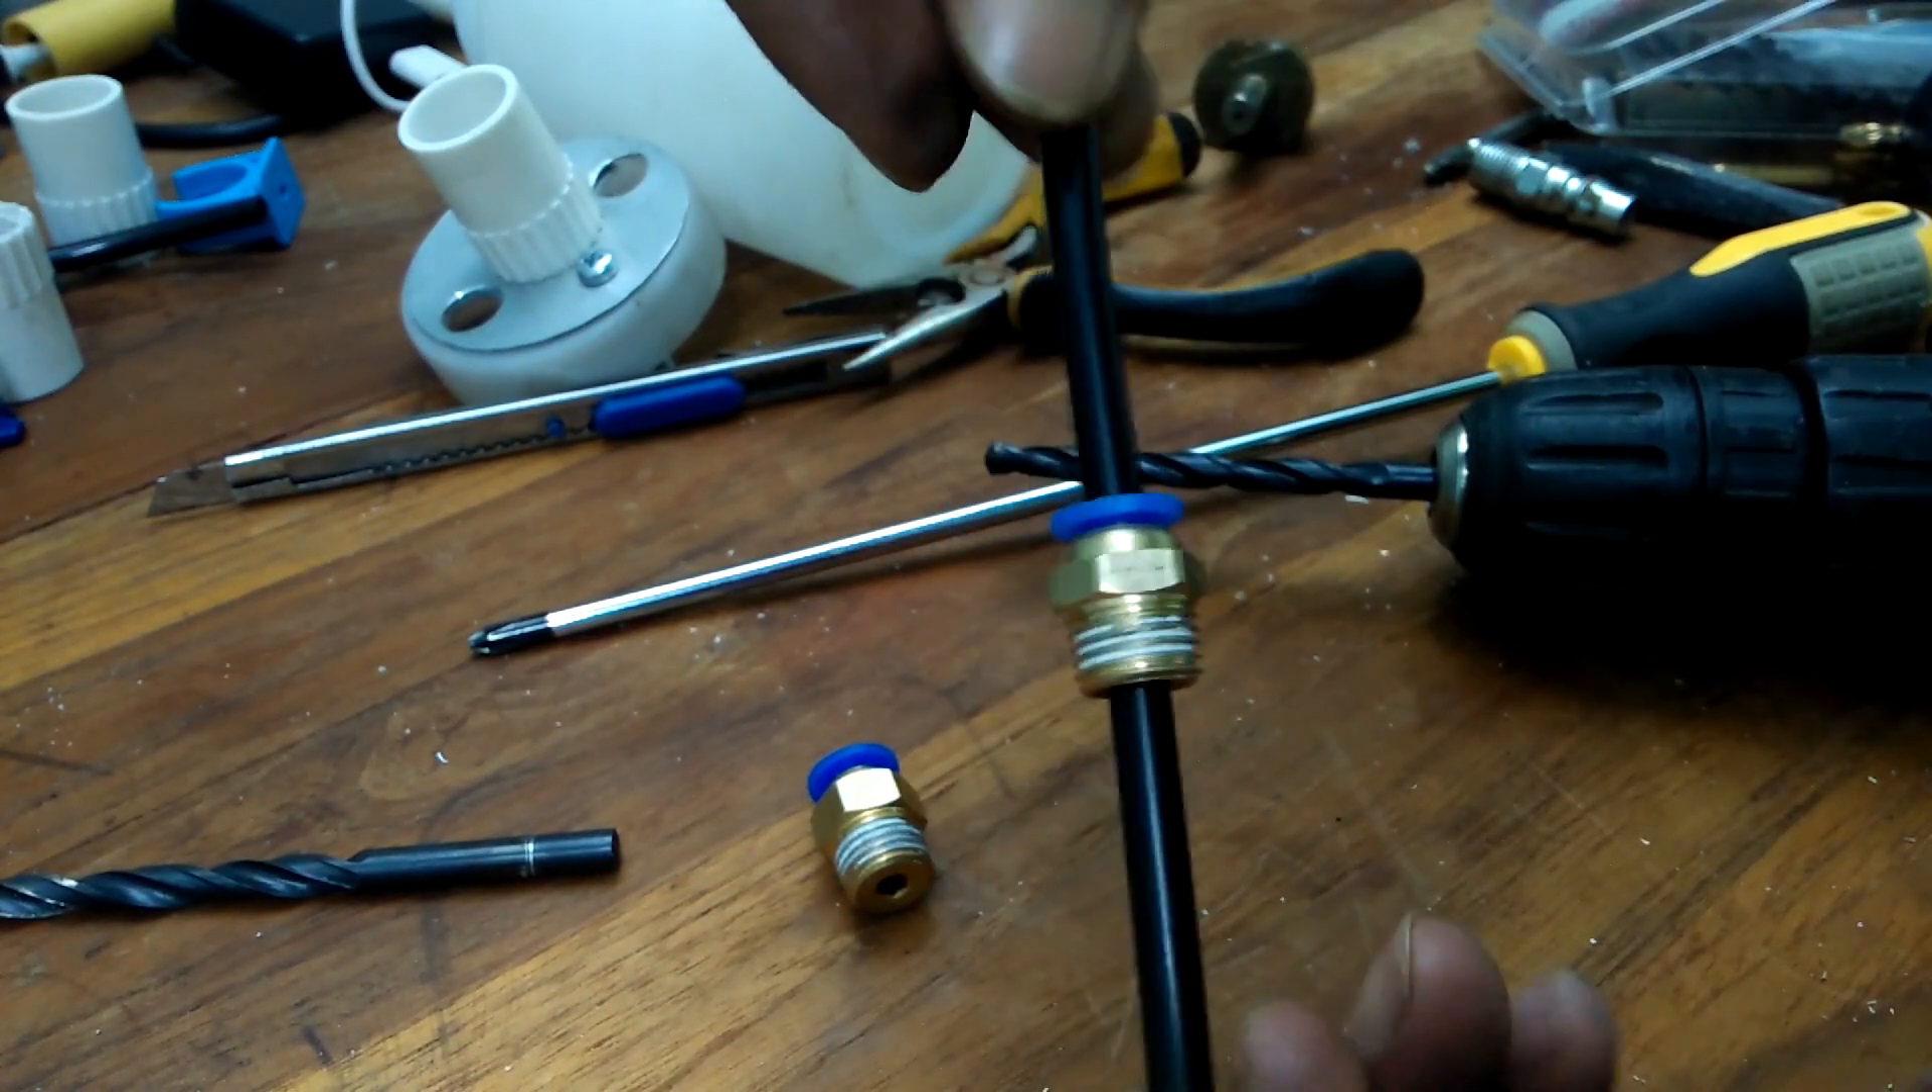Now the hoses can slide all the way through, and the push -in mechanism still works.